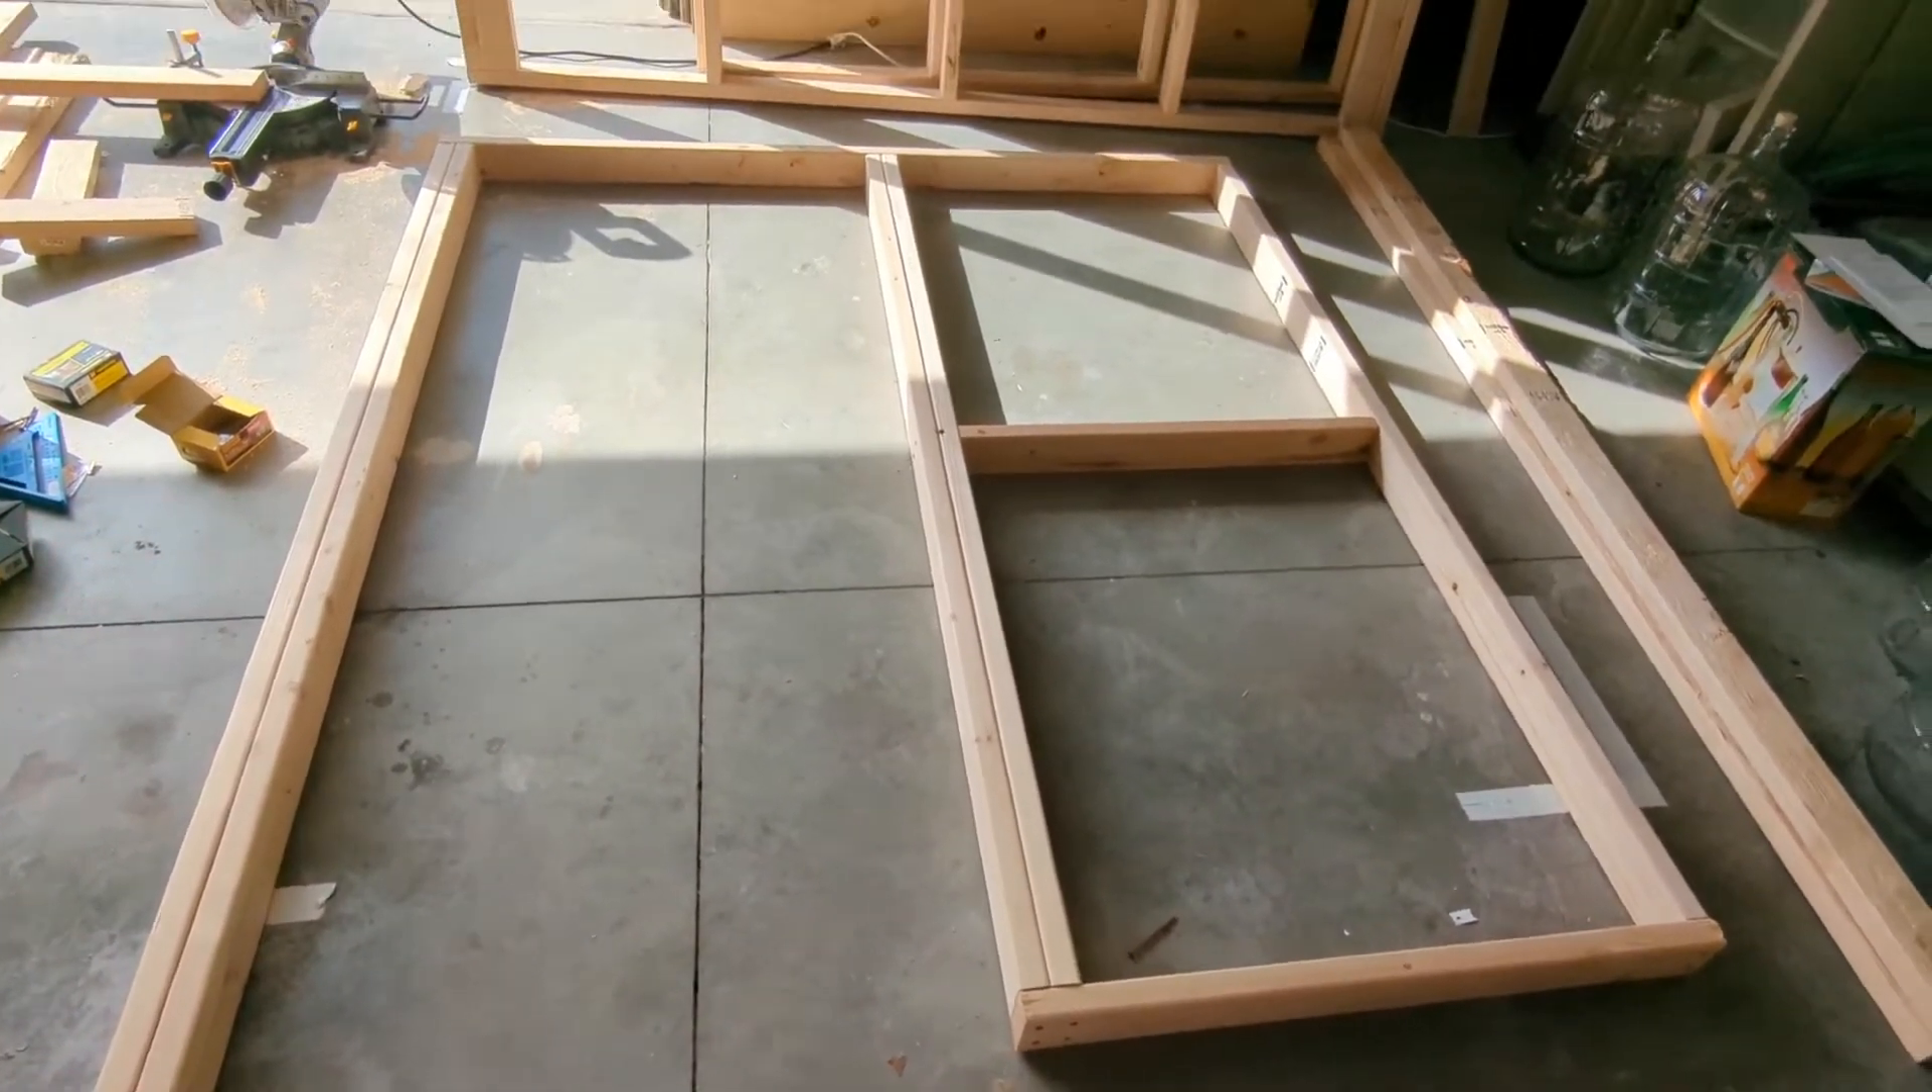I've made the rough opening for the door, pre-hung door.